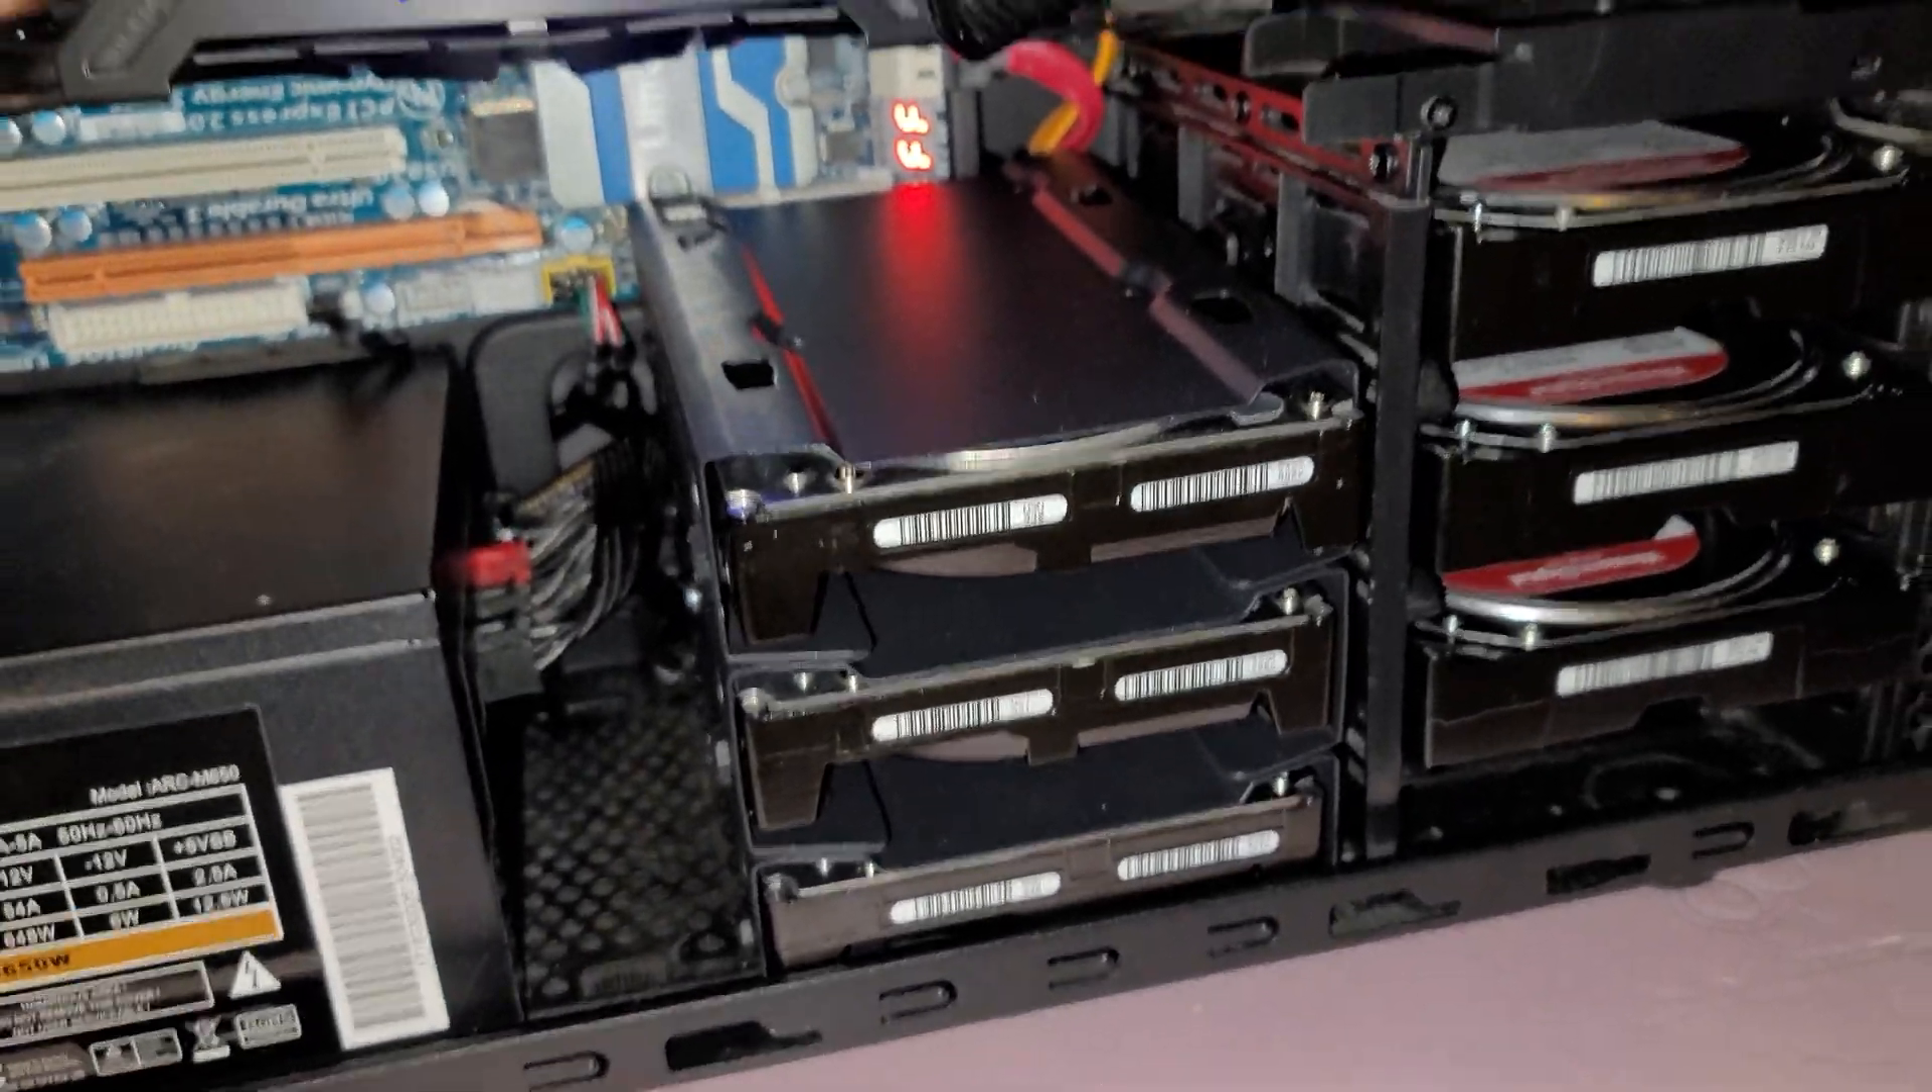The nice new Western Digitals I have securely in the cages here.